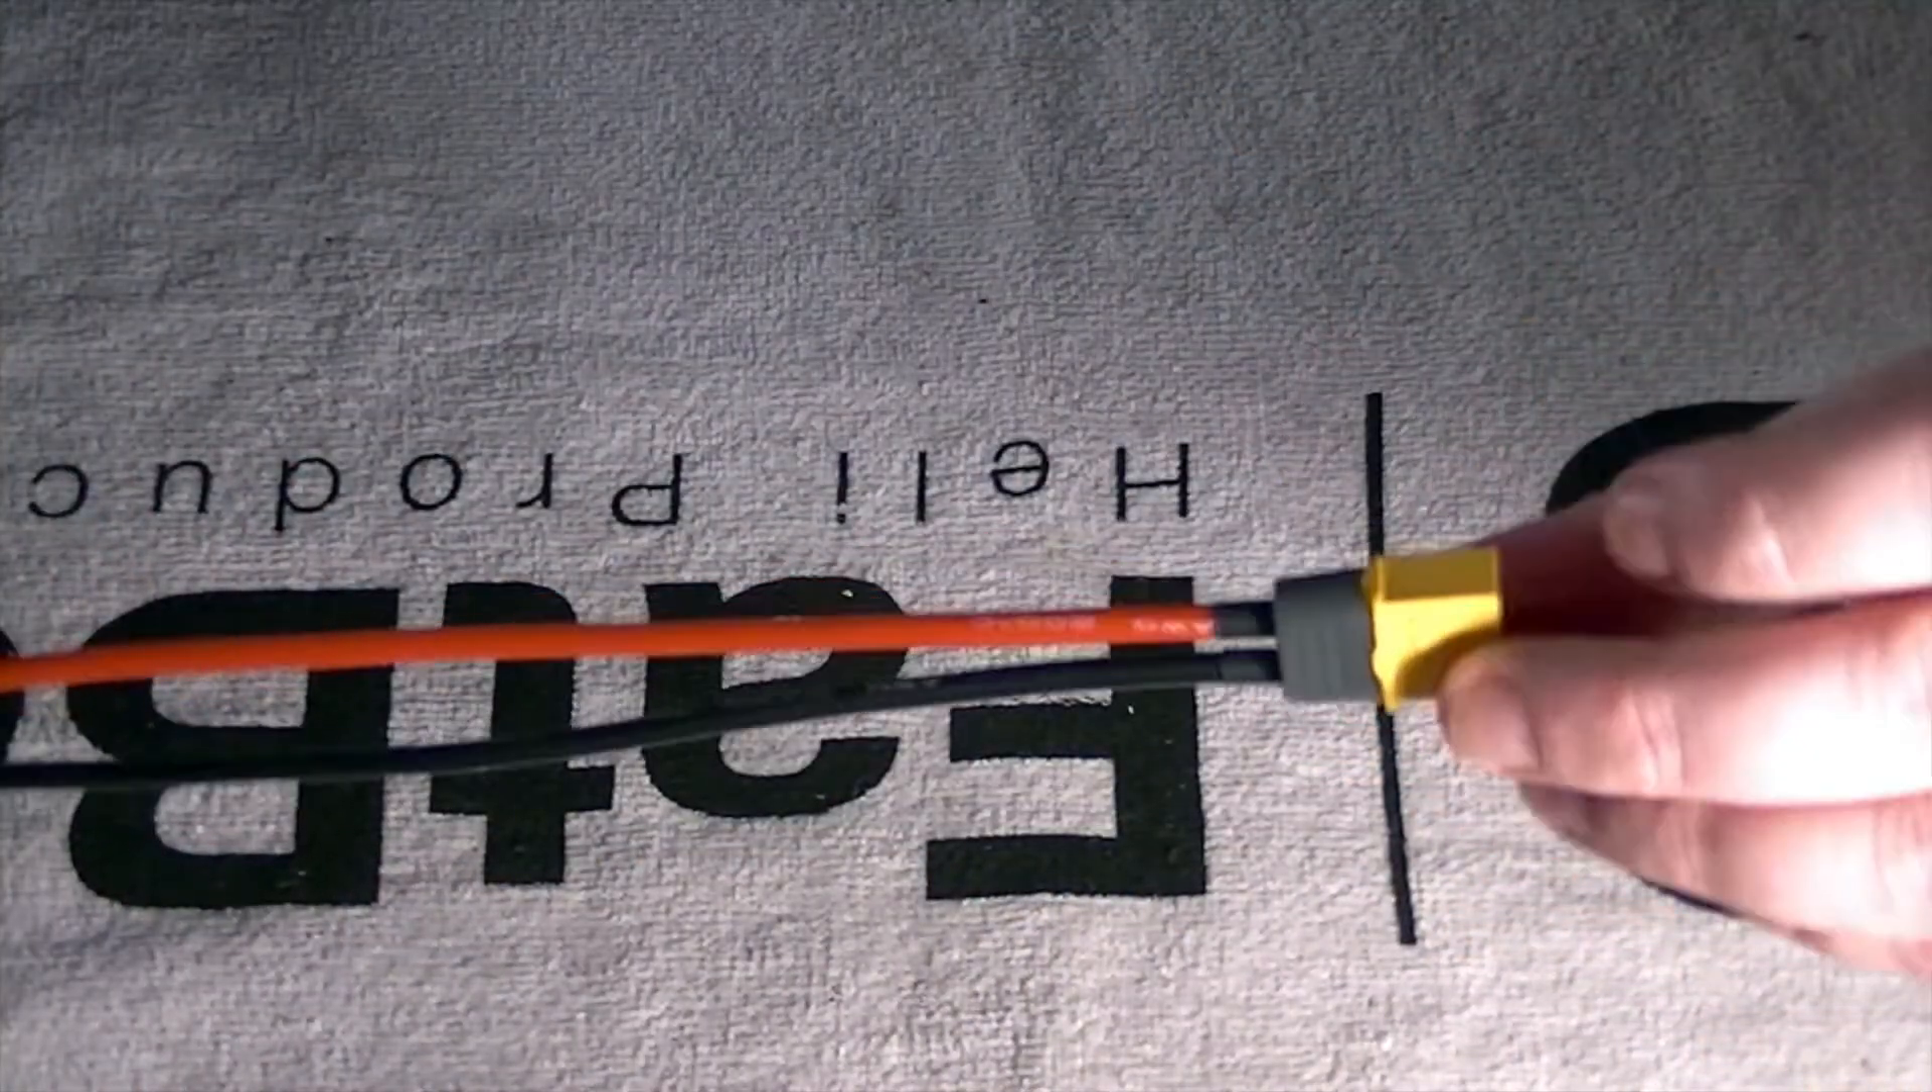XT -60 series connector is done right there.